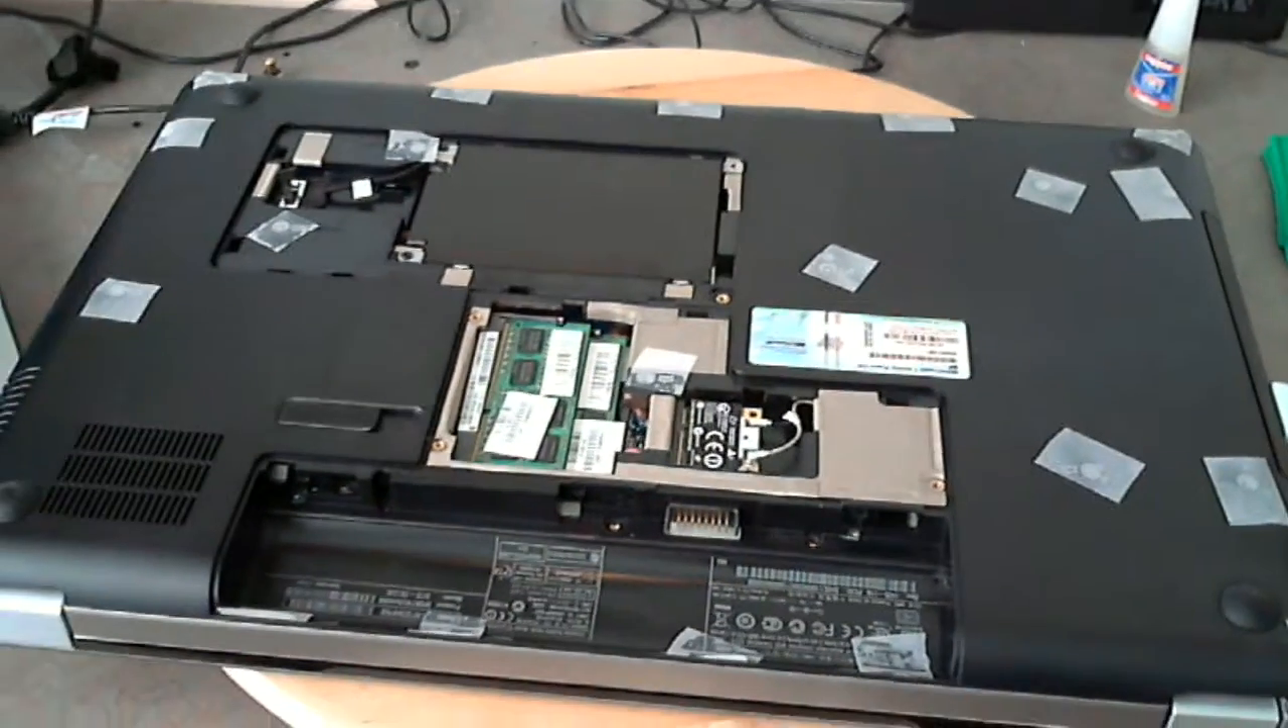Okay, the first thing we have to do is flip the computer over and what I did already was remove the battery and remove the covers for the hard drive and the cover for the memory.